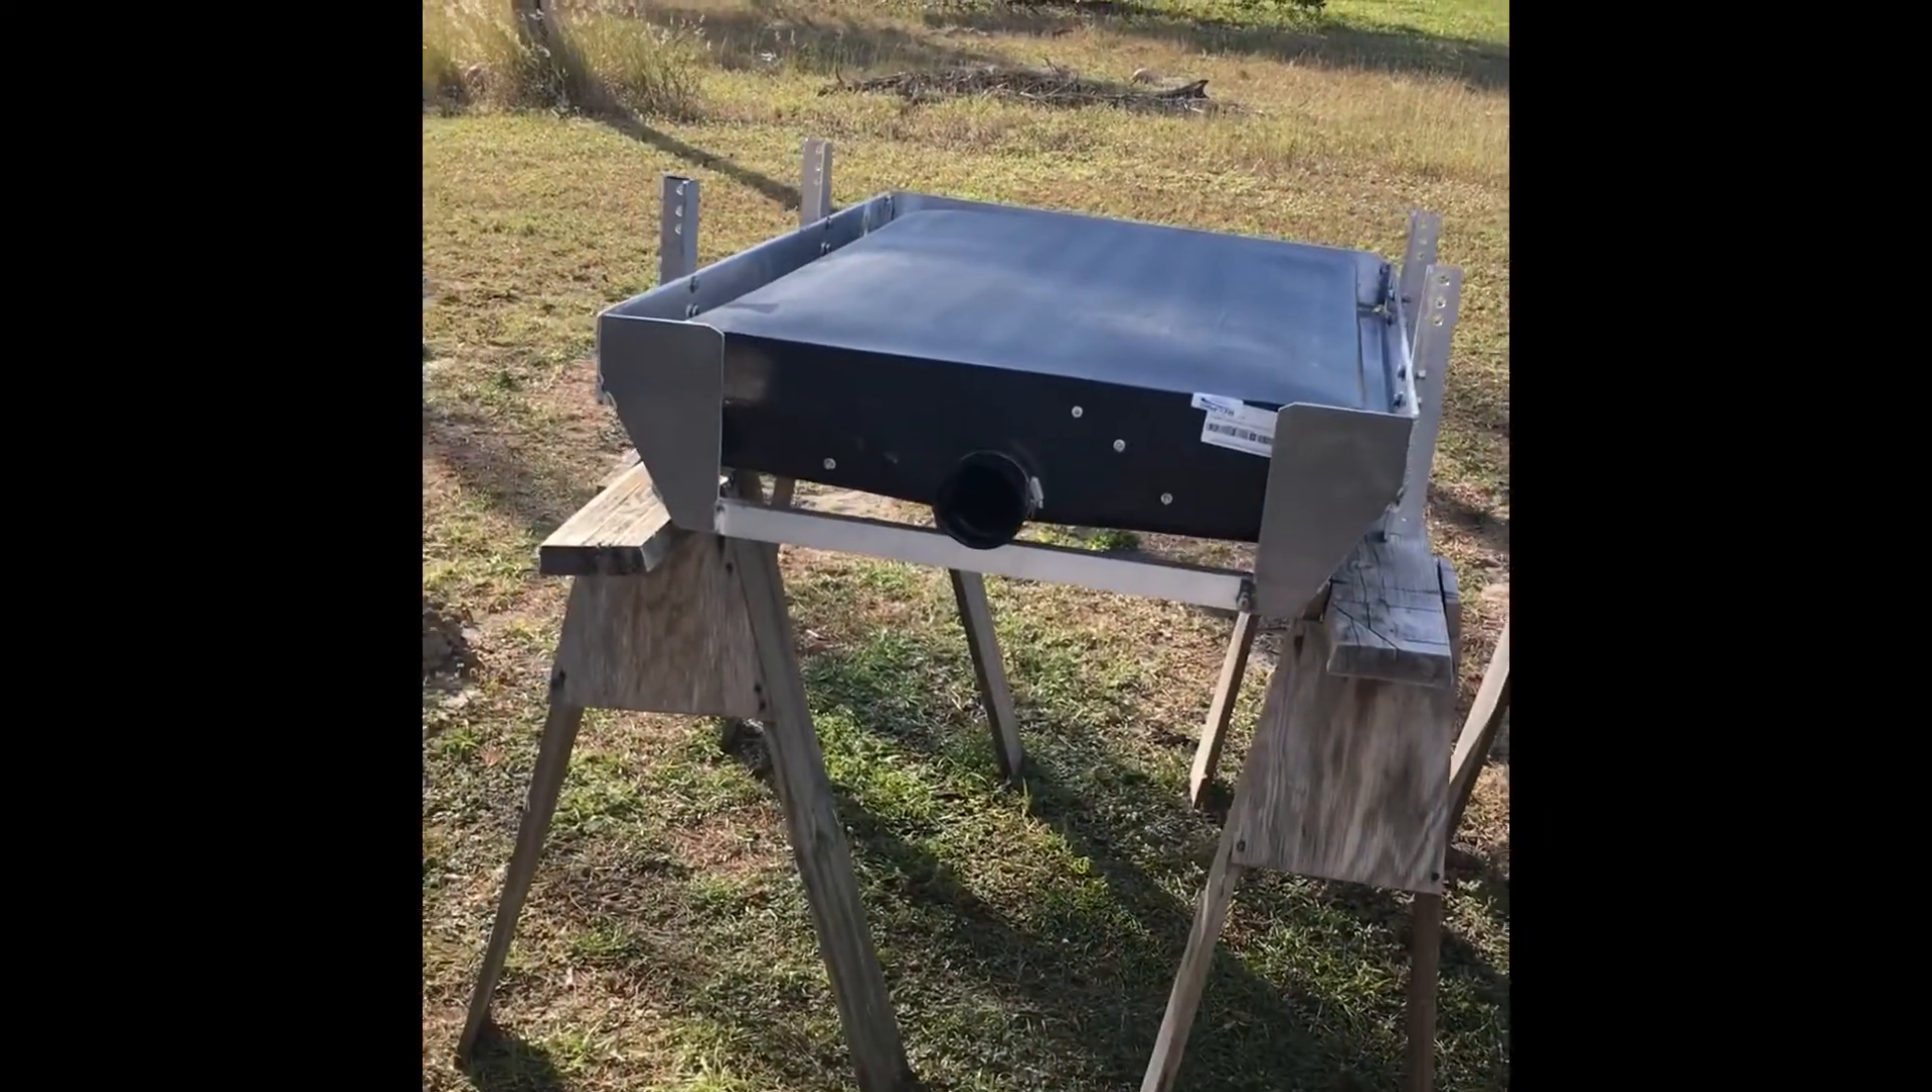Okay, there's my black water tanks, sitting in their cradles.